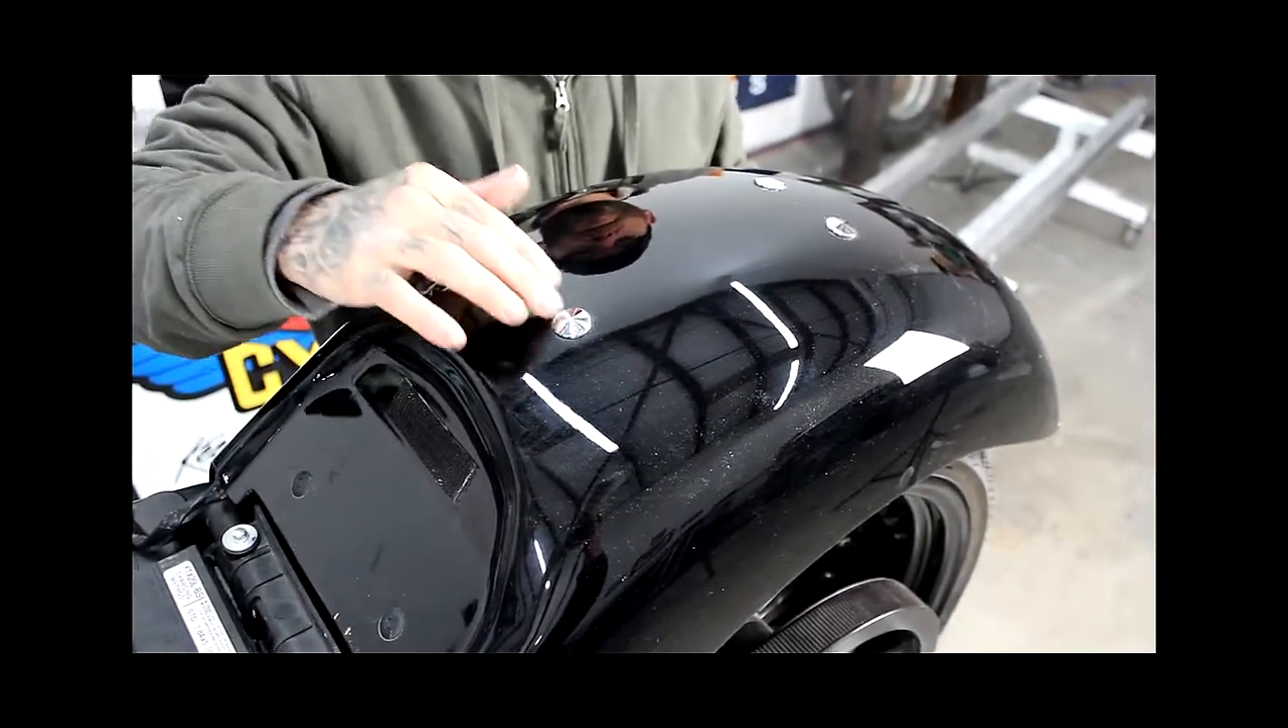You can see we've installed these chrome push plugs.